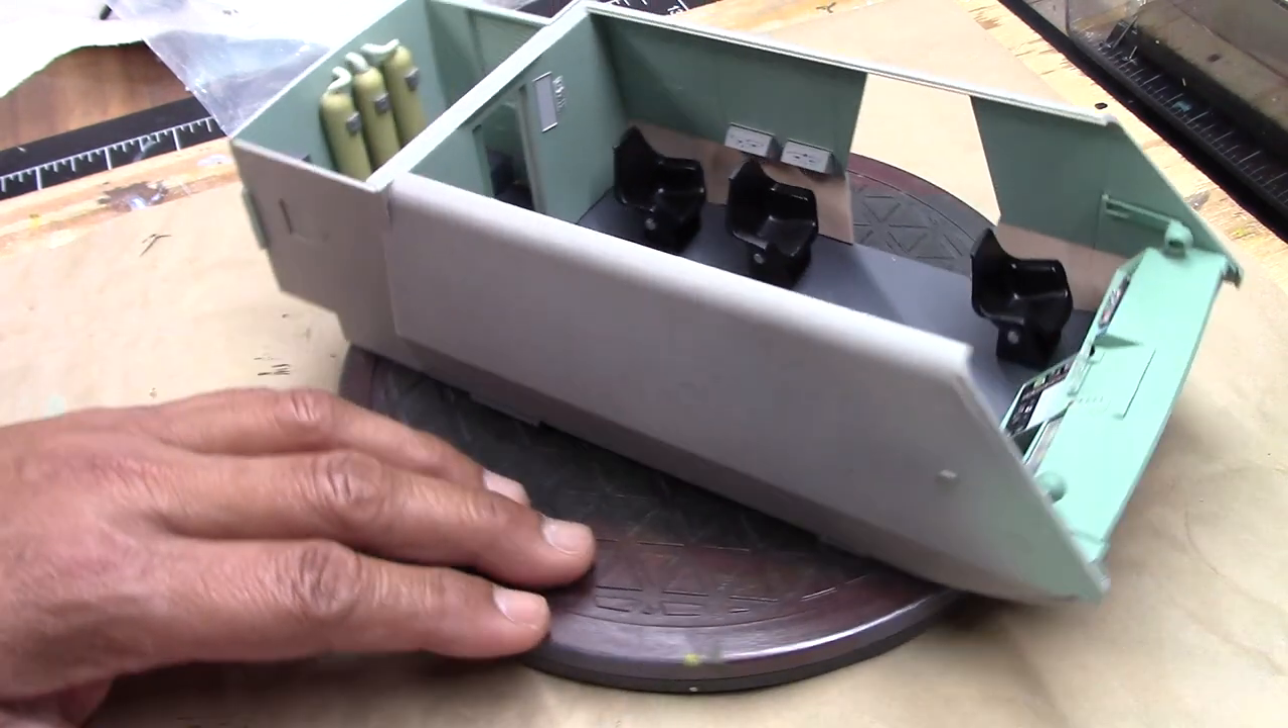Well, the cabin's now been almost fully assembled. Of course, we still have the ceiling left, and I have to say I'm very impressed with all of the details they provided here.